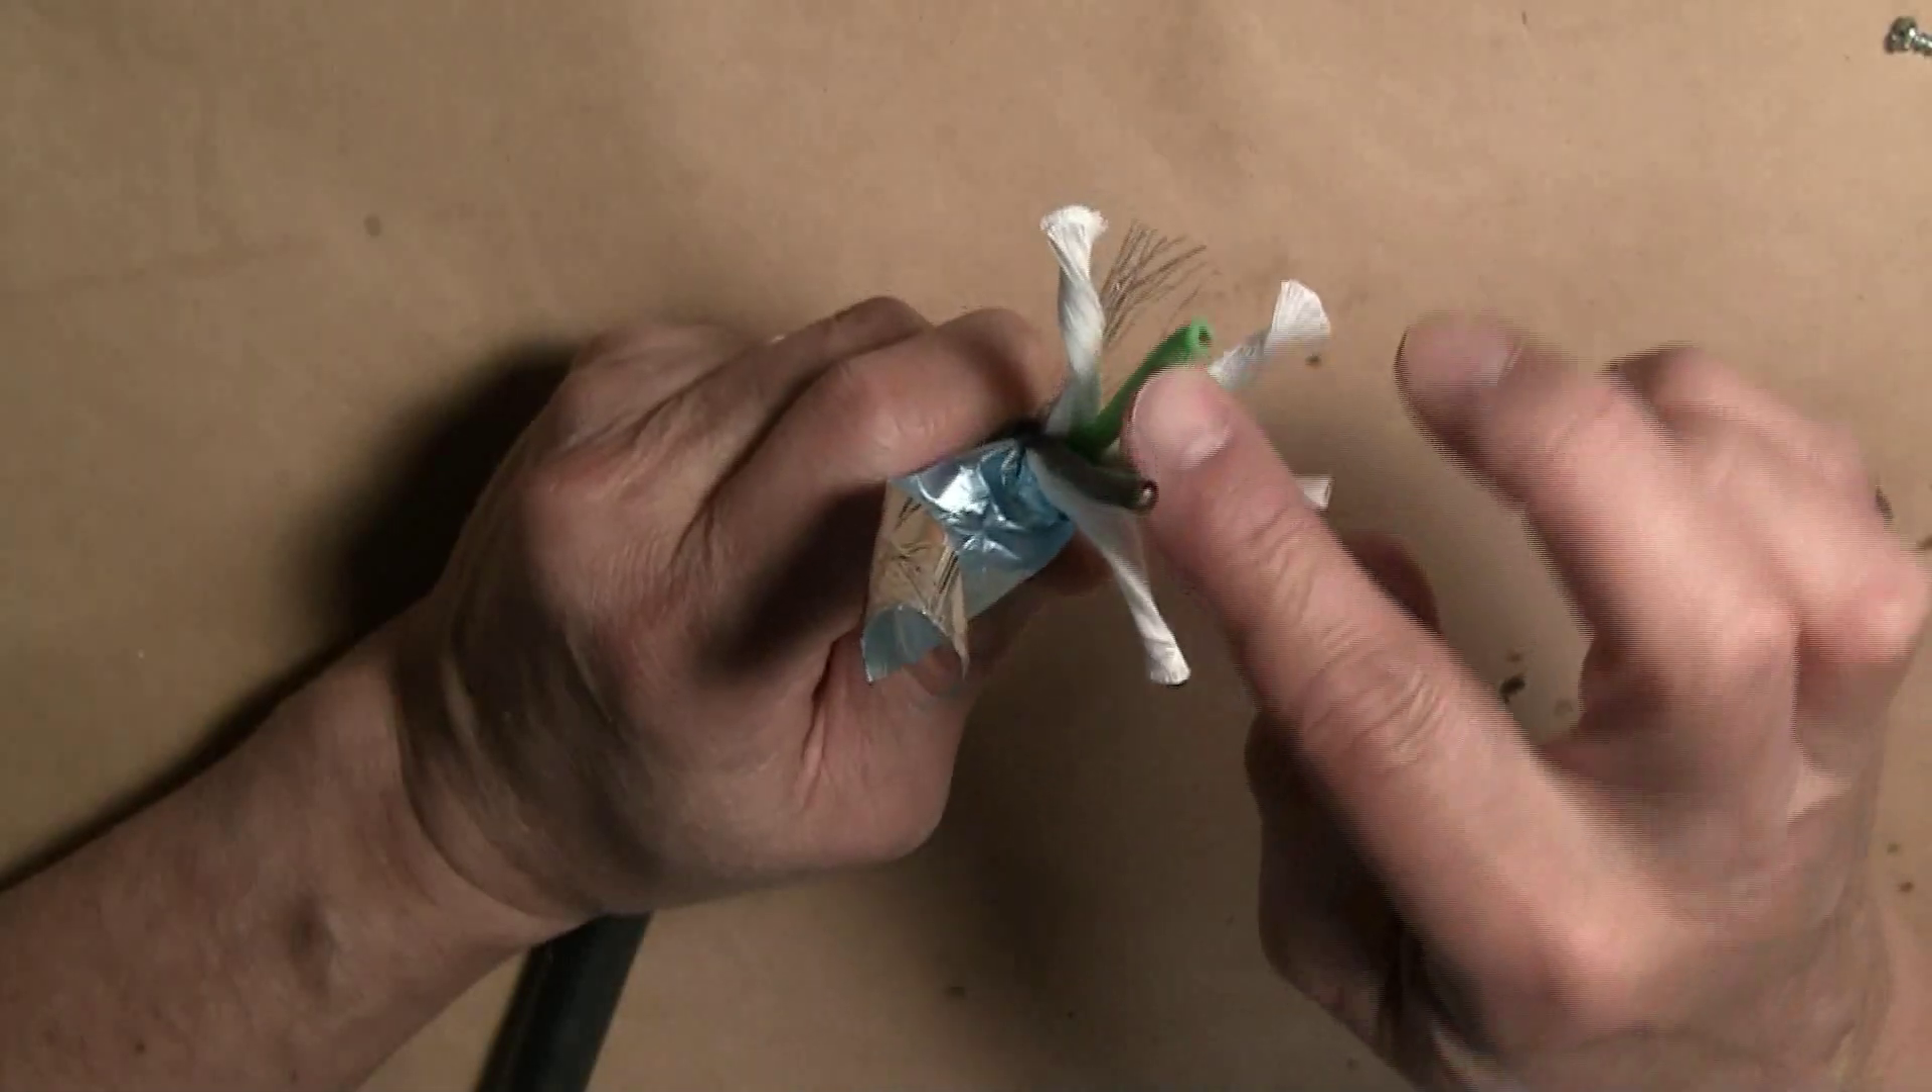I have unwrapped the shielding foil and you can see there are three probably cotton threads which act as separators for the three conductors.